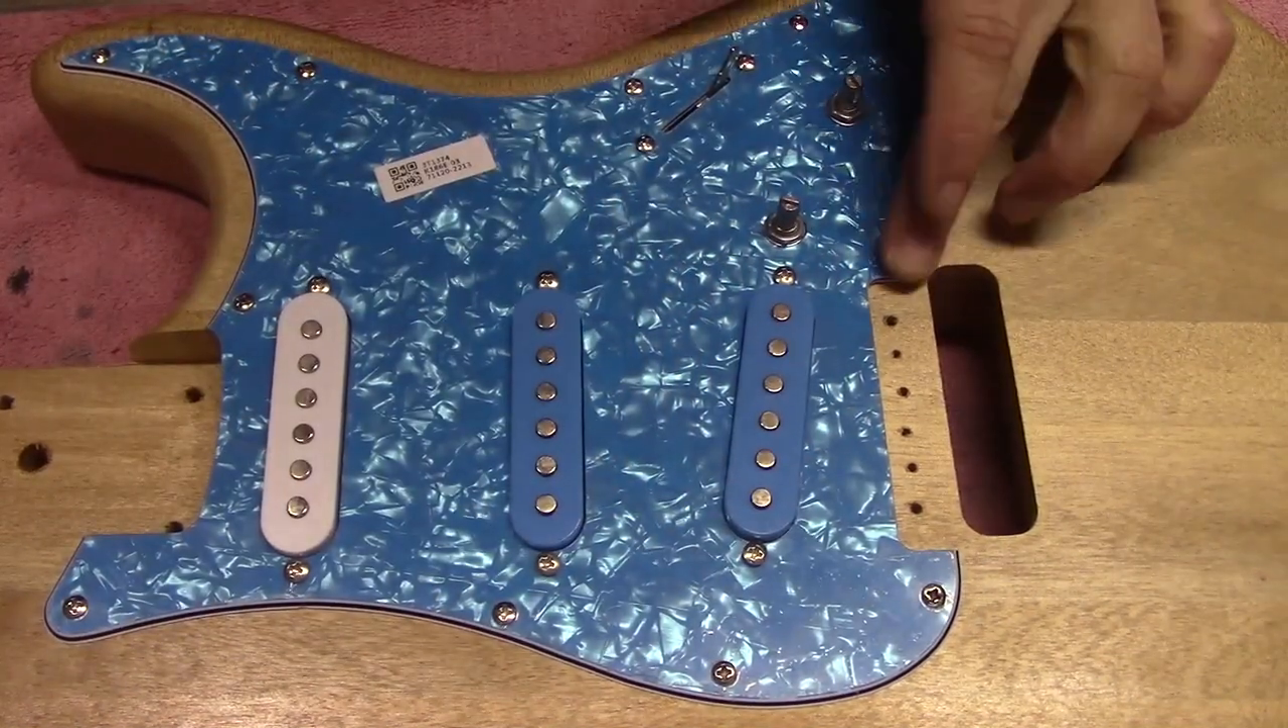There's our scratch plate in place and thankfully all the holes lined up for the screws to hold it in.